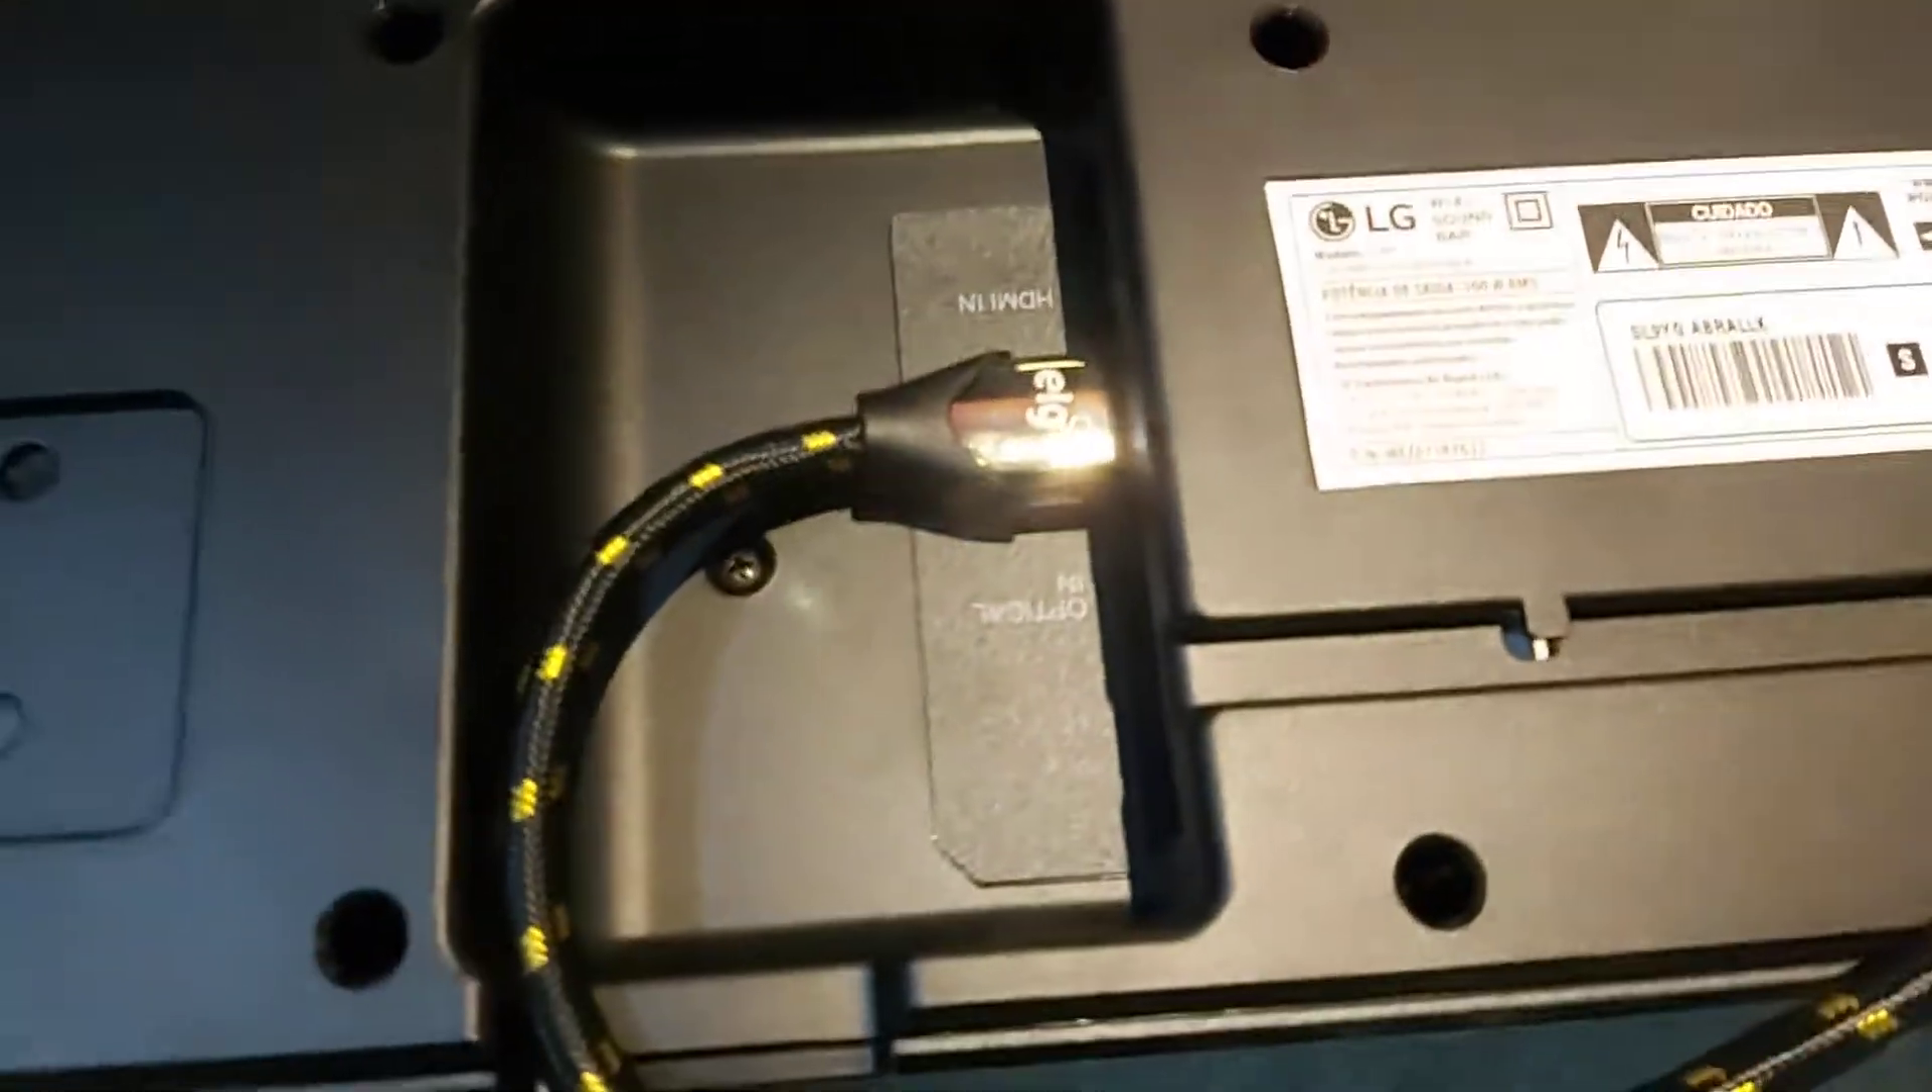Como vocês podem ver, eu já conectei o cabo aqui, já, tá? Aí, que é o cabo novo.